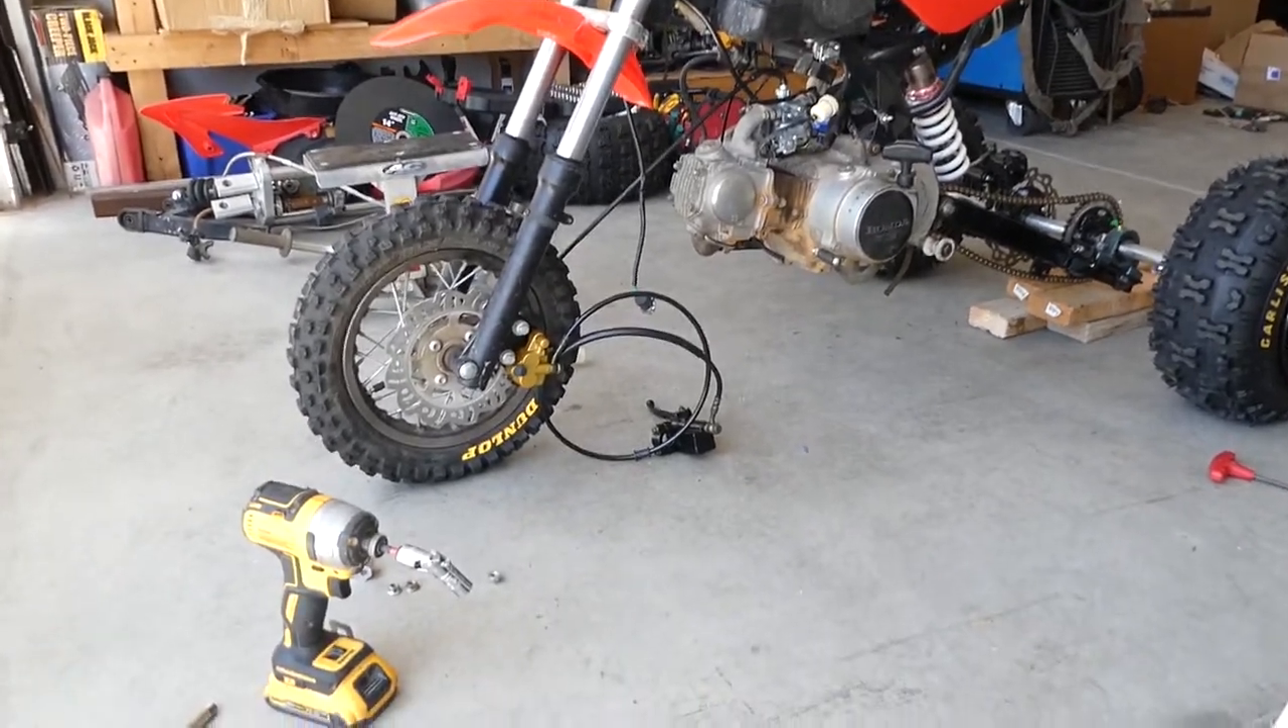I've got the, let's see, the brake caliper bolted on there.